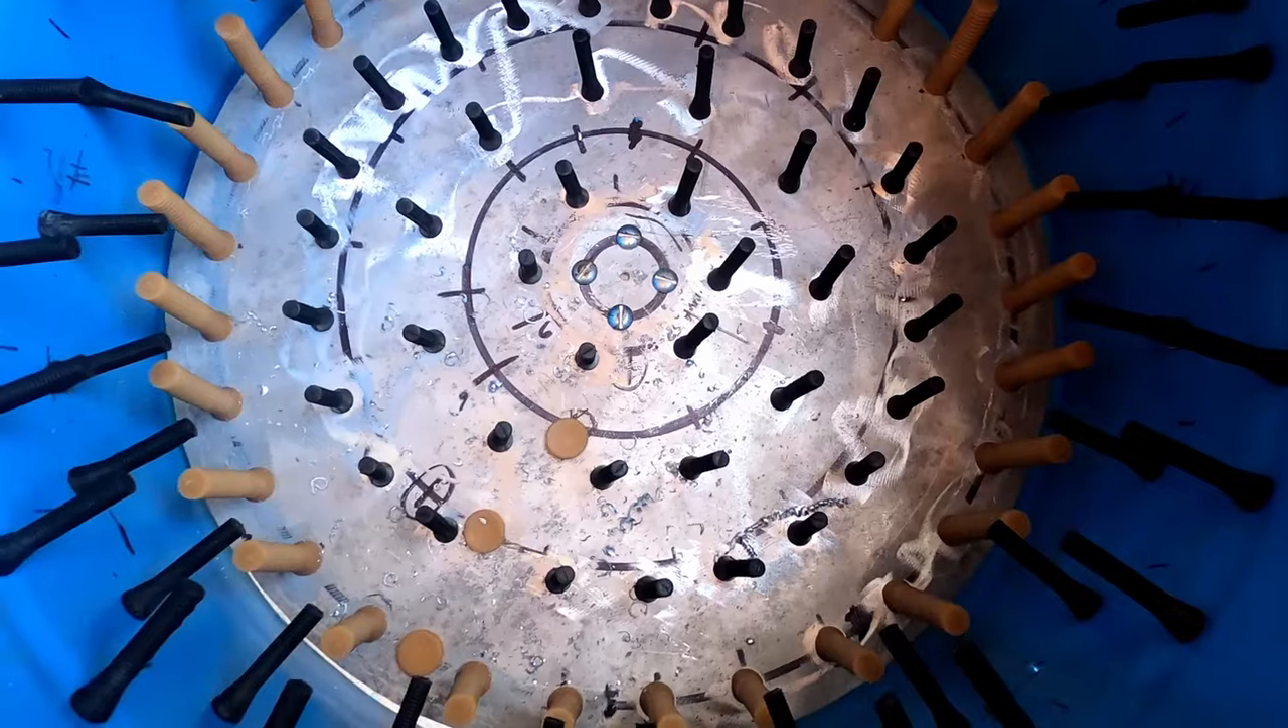We've got our sweeper fingers on the bottom plate all in place.